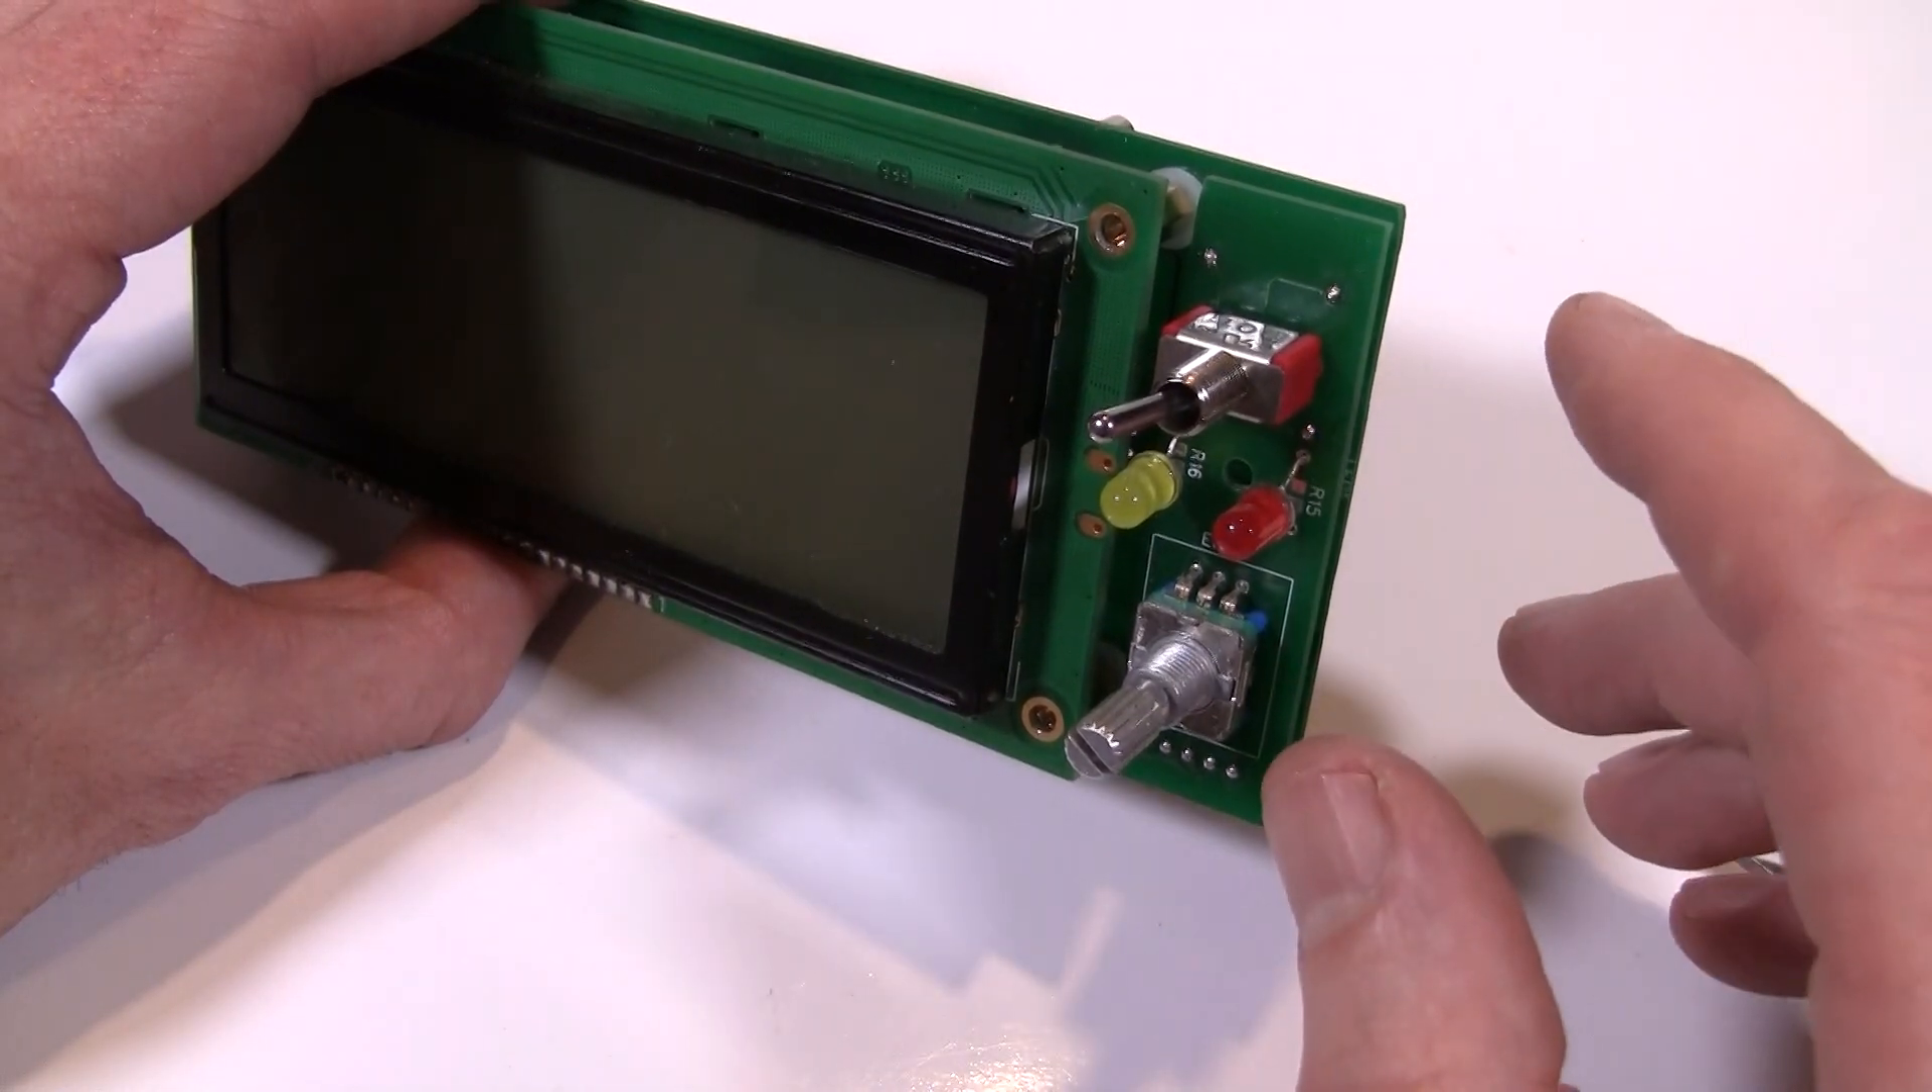This display board has optional LEDs and toggle switch installed.